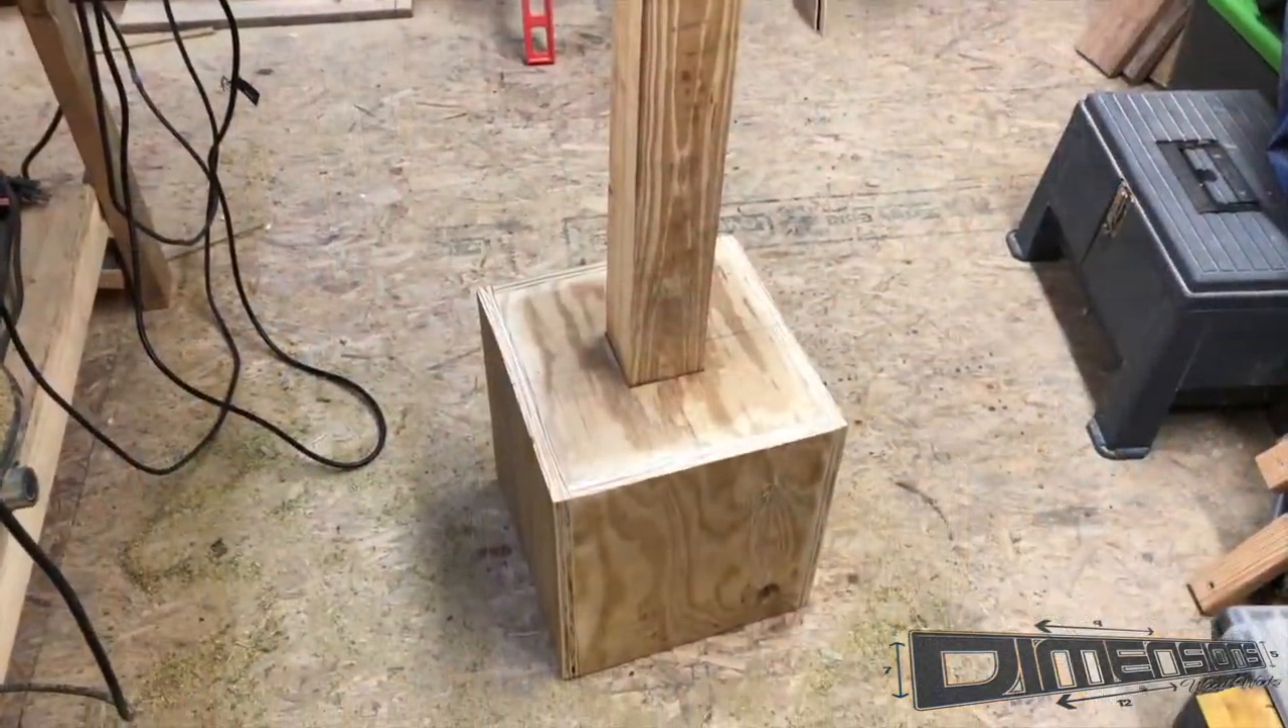After a little bit of chisel work we've got a good fit we've got our post in there.